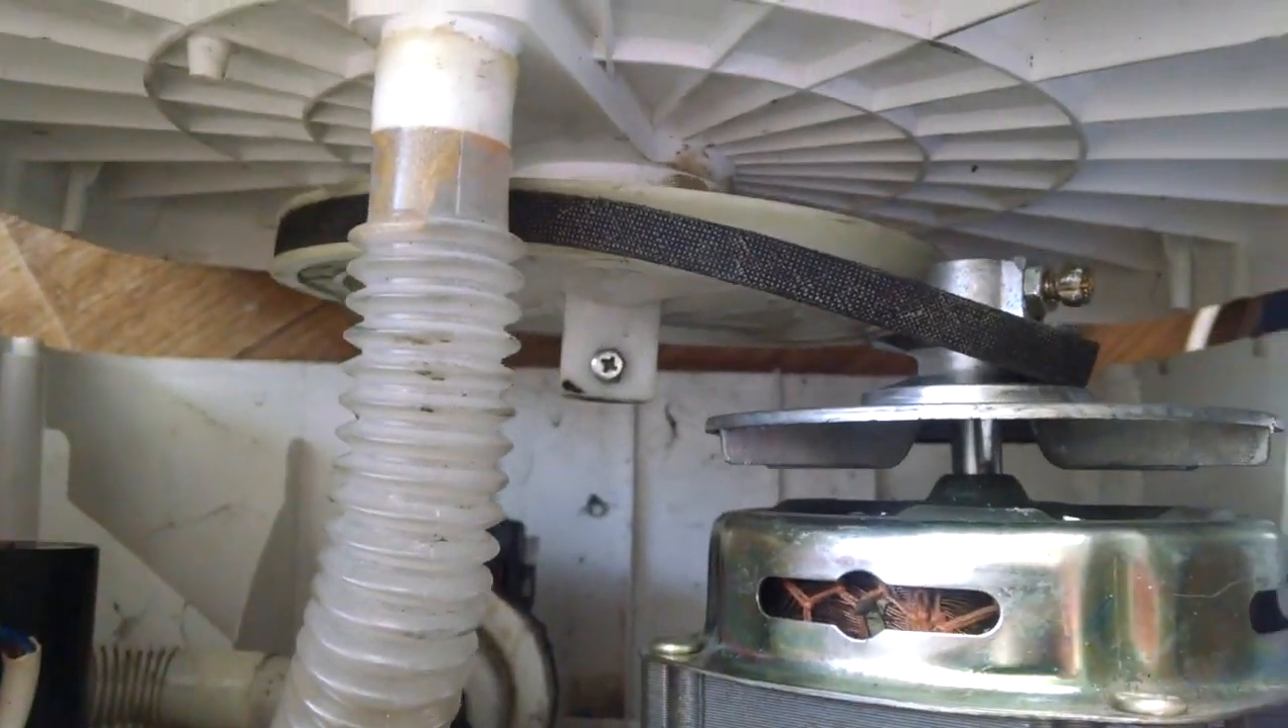Я установил шкив. теперь вал туда назад не выйдет.